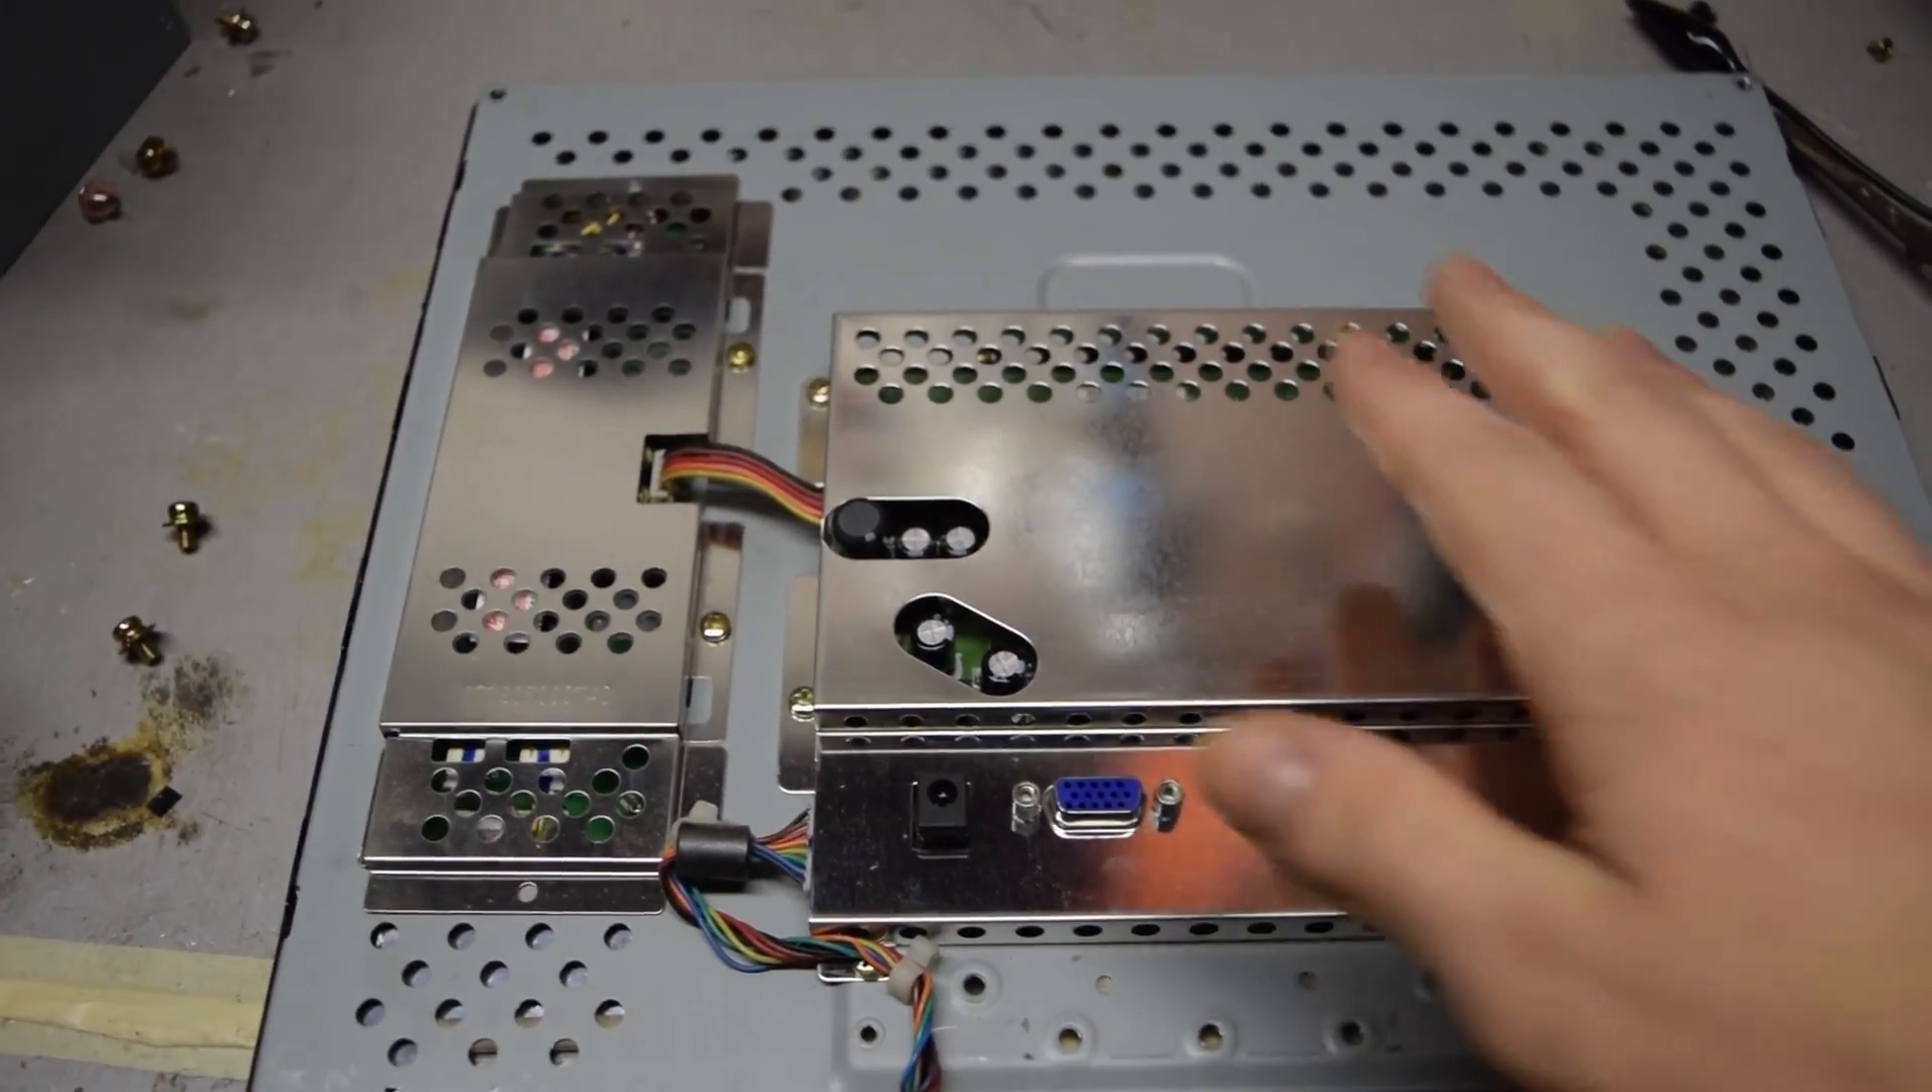I've removed the back cover from the monitor and both of these boxes contain no useful parts so they can be removed.